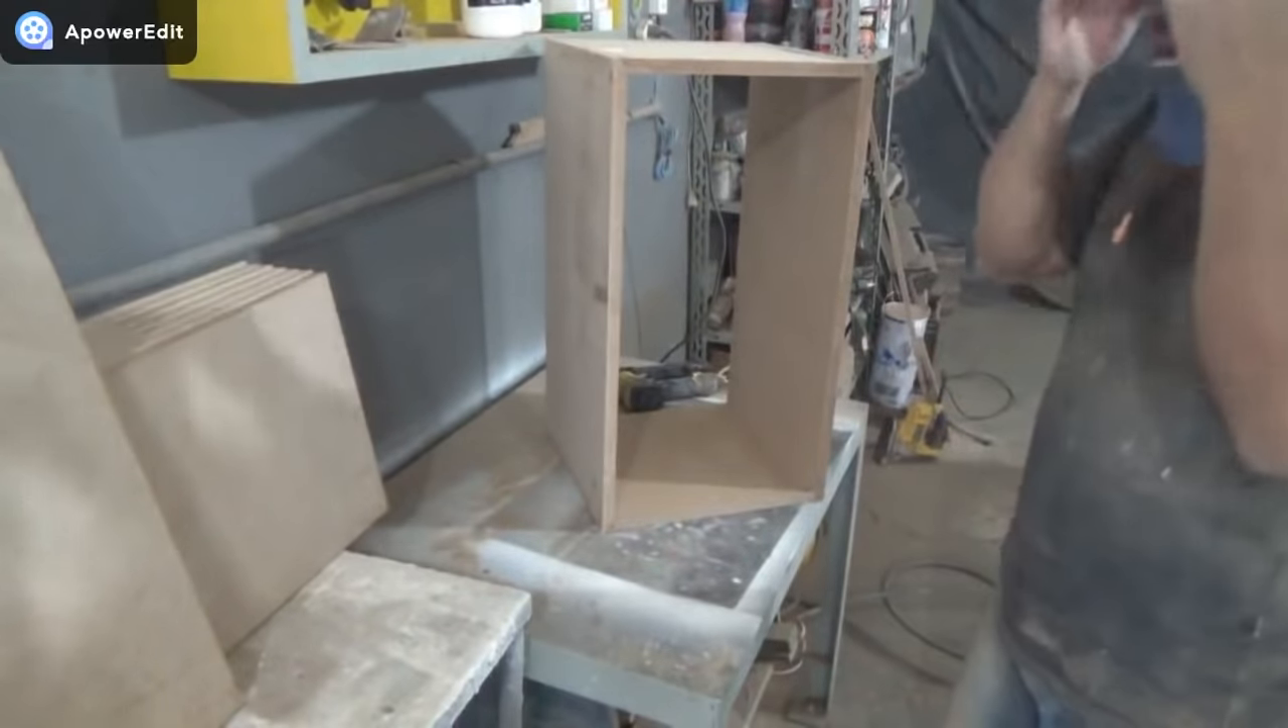Aí pessoal, armaçãozinha, tá montada já, ó, tá montada a armaçãozinha, tá?